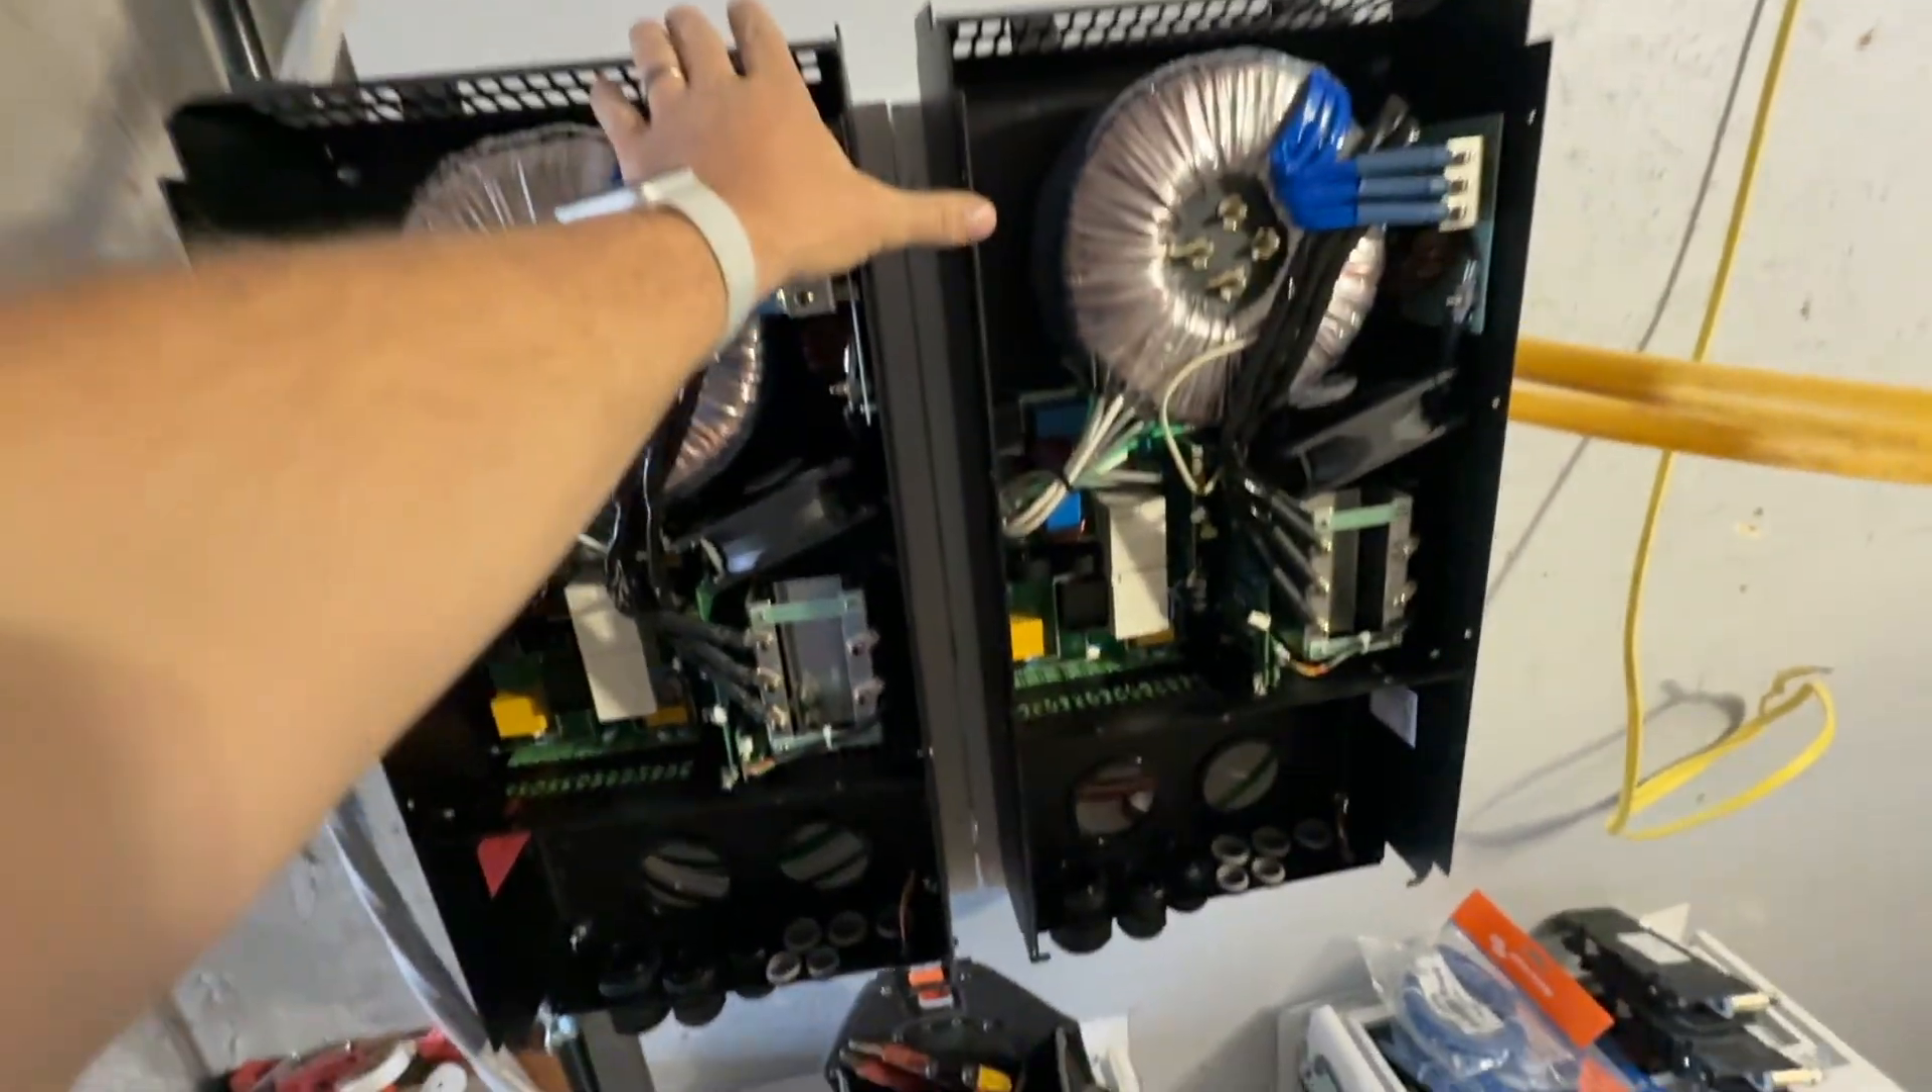Obviously, I need to put the front covers on and do all the wiring.